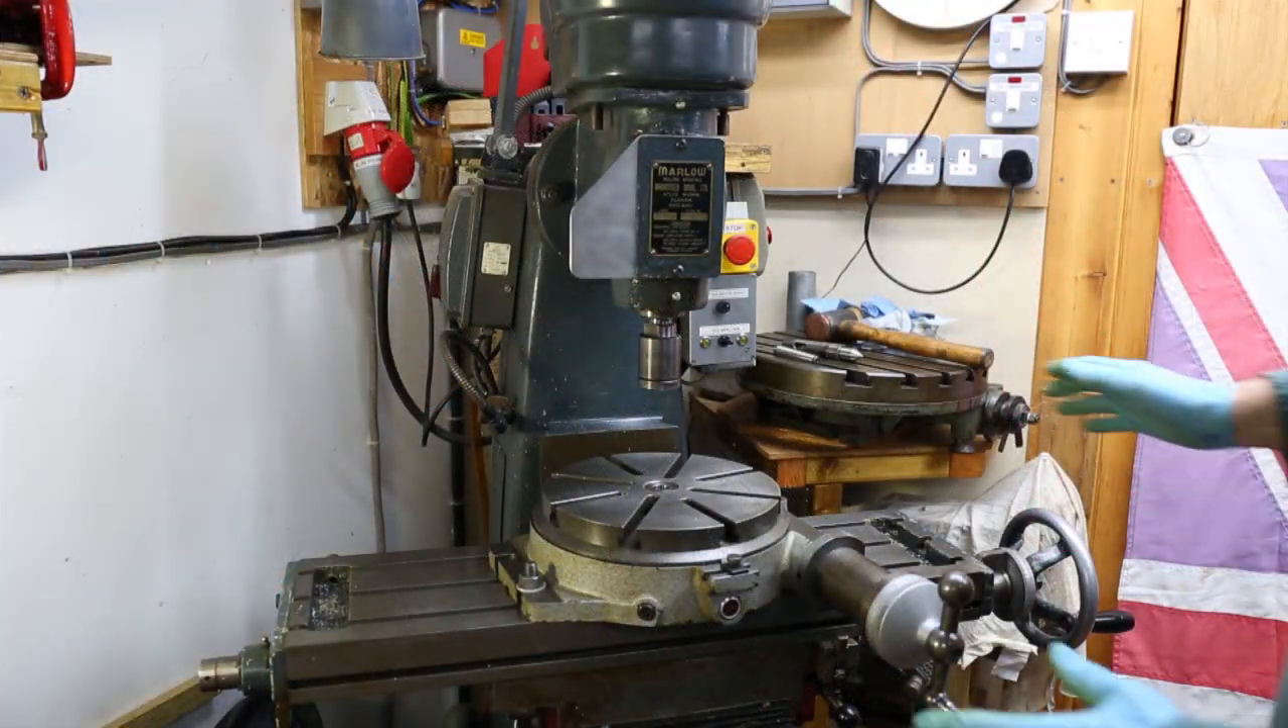Now the vise has gone and the rotary table is on the table of the milling machine, we've got to align the centre of the rotary table to the centre line of the vertical head.